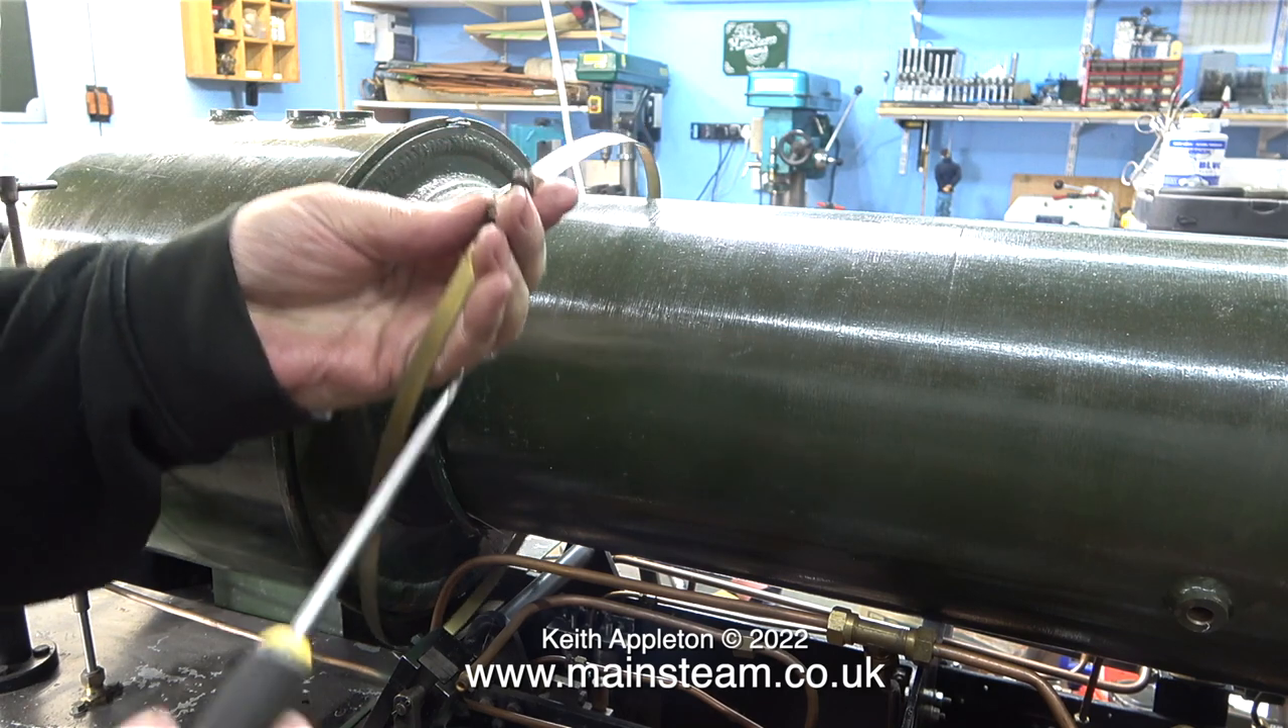This is the last piece of boiler banding to remove and this is the part that went around the firebox.